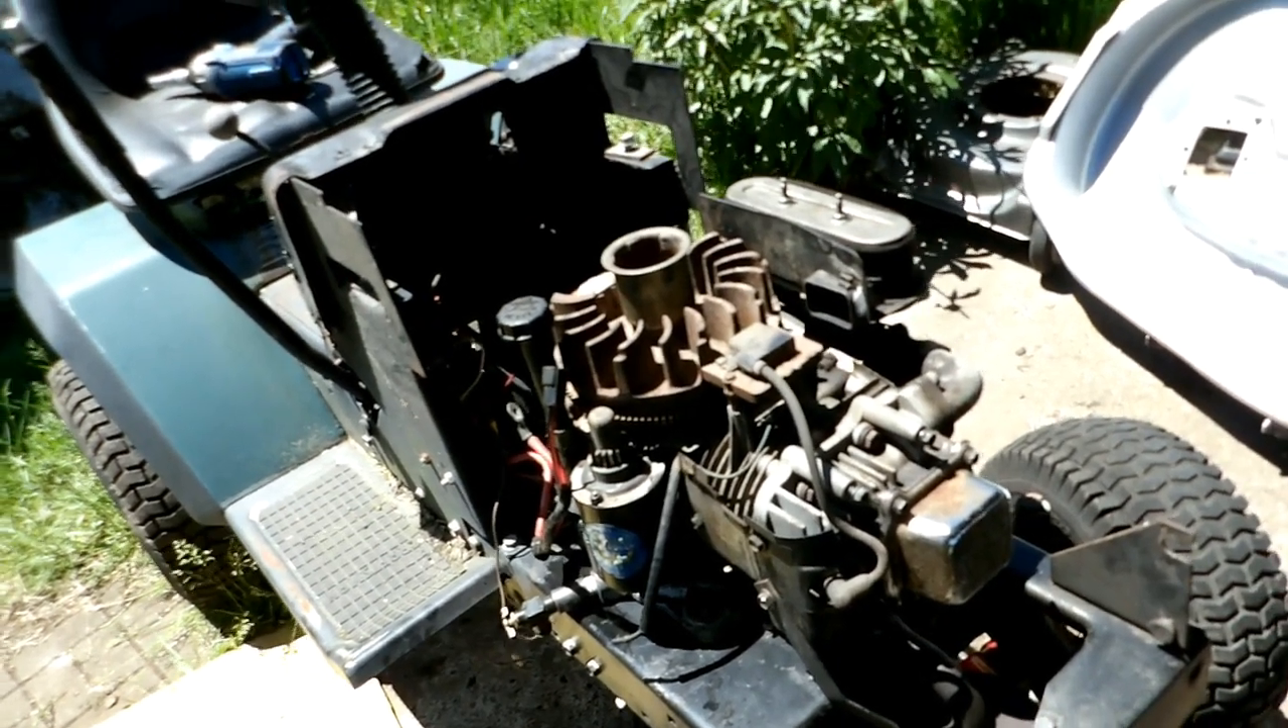I finally got the motor installed on the frame there.